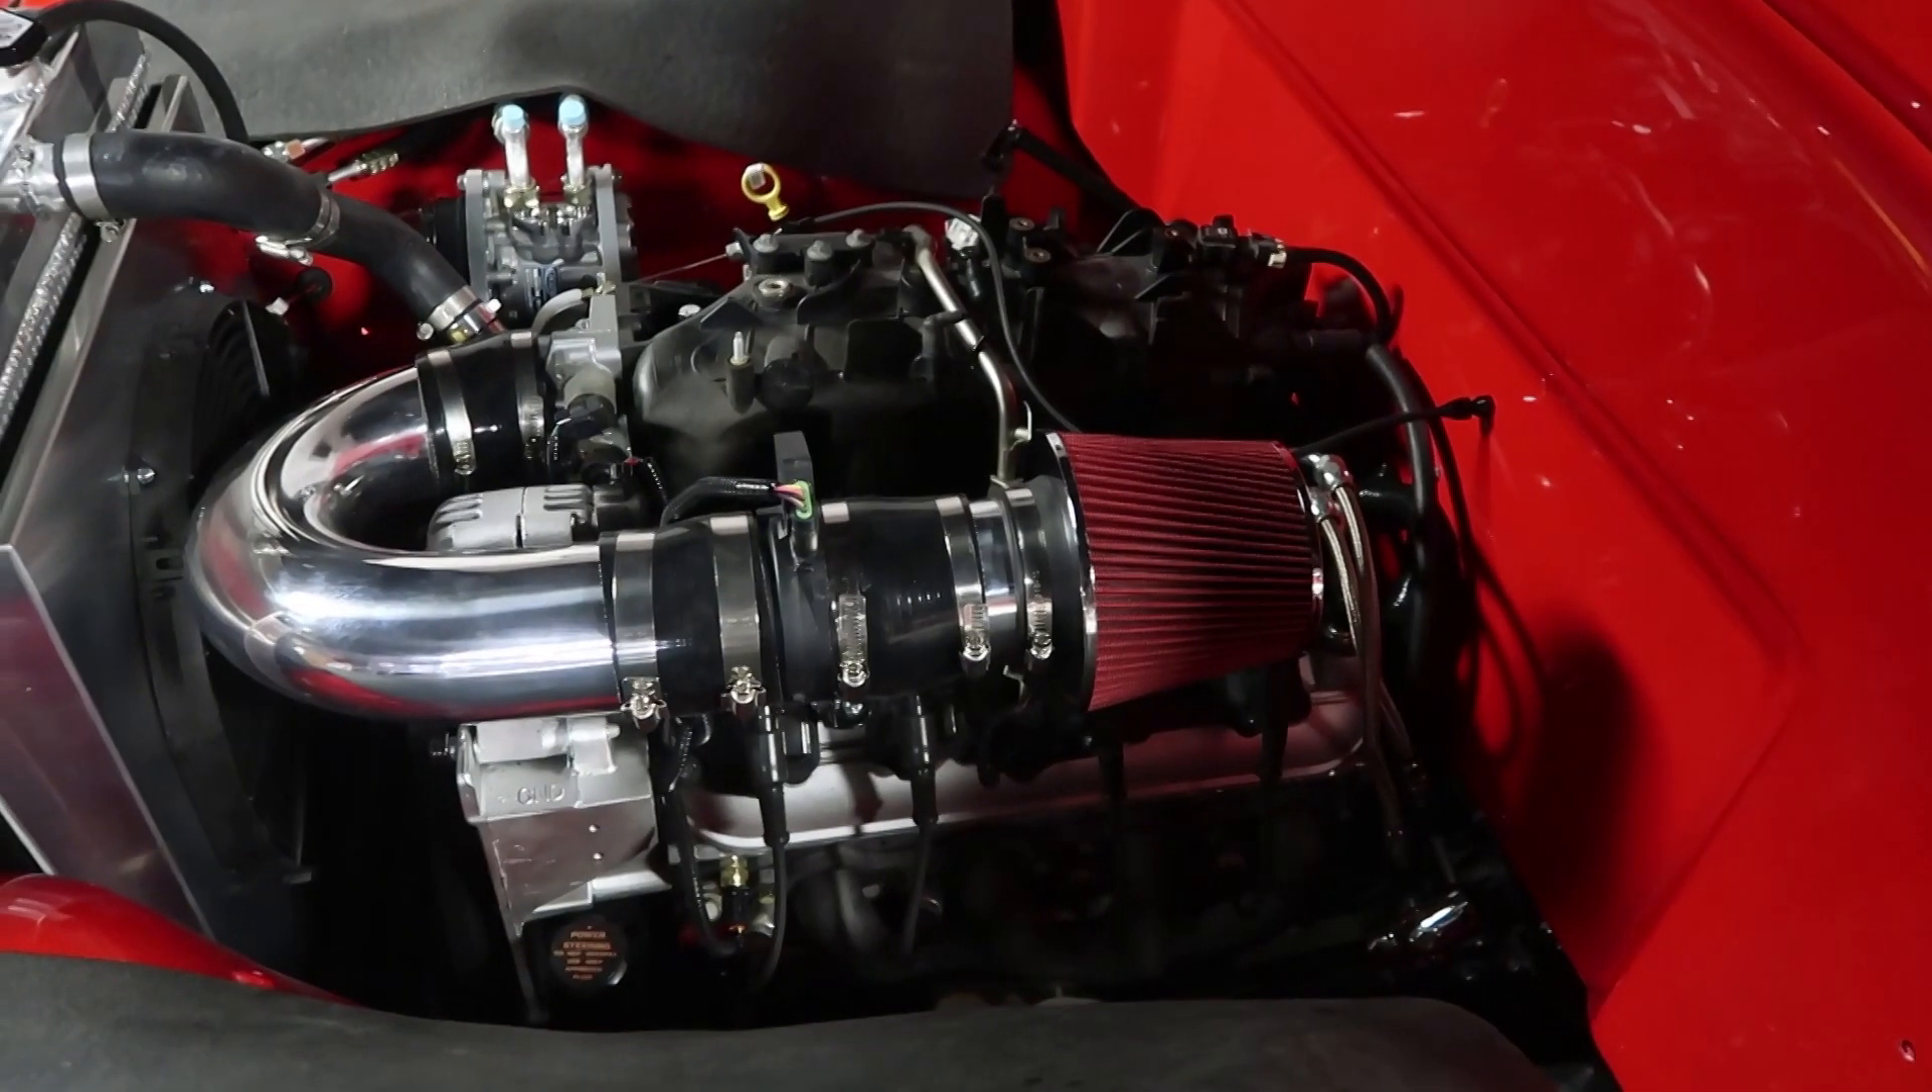Okay, we've got the intake all back on the truck.